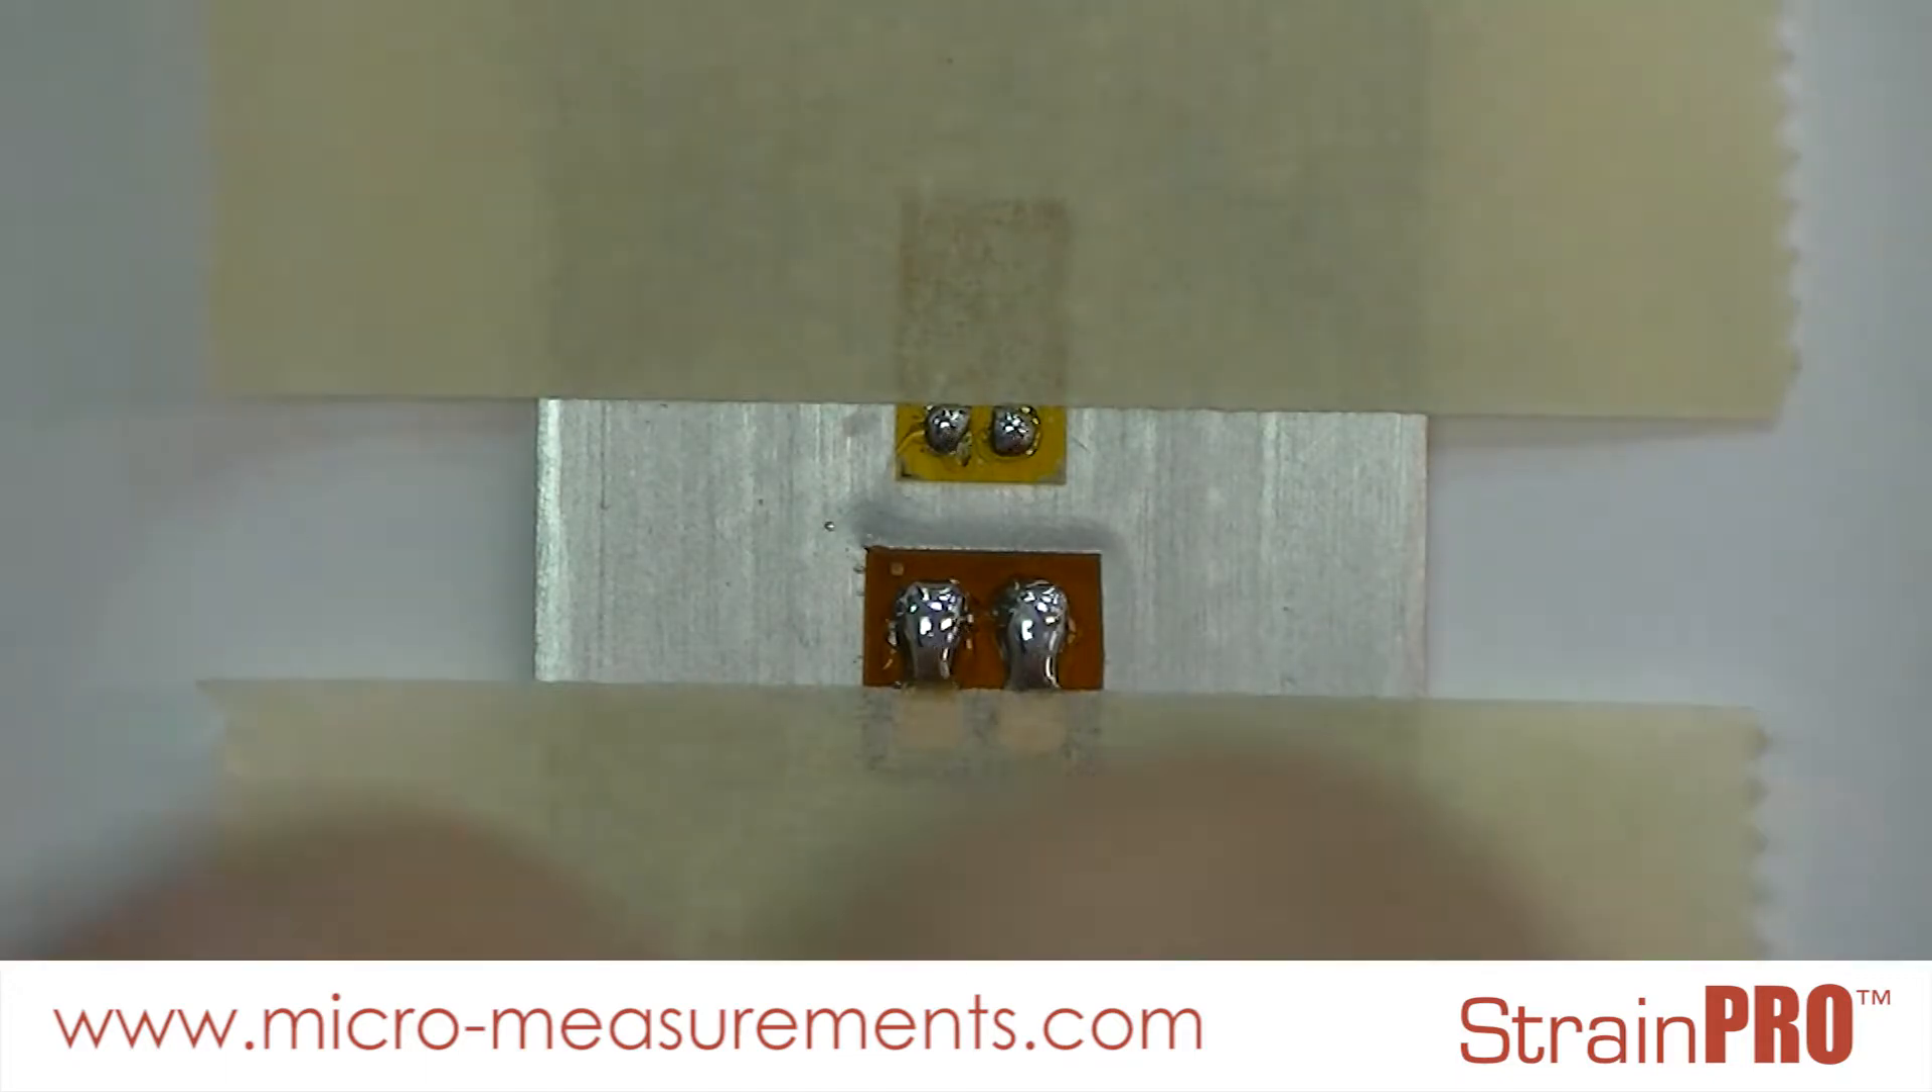You'll see that I have bonded a bondable terminal down below my strain gauge and protected them with our paper drafting tape.